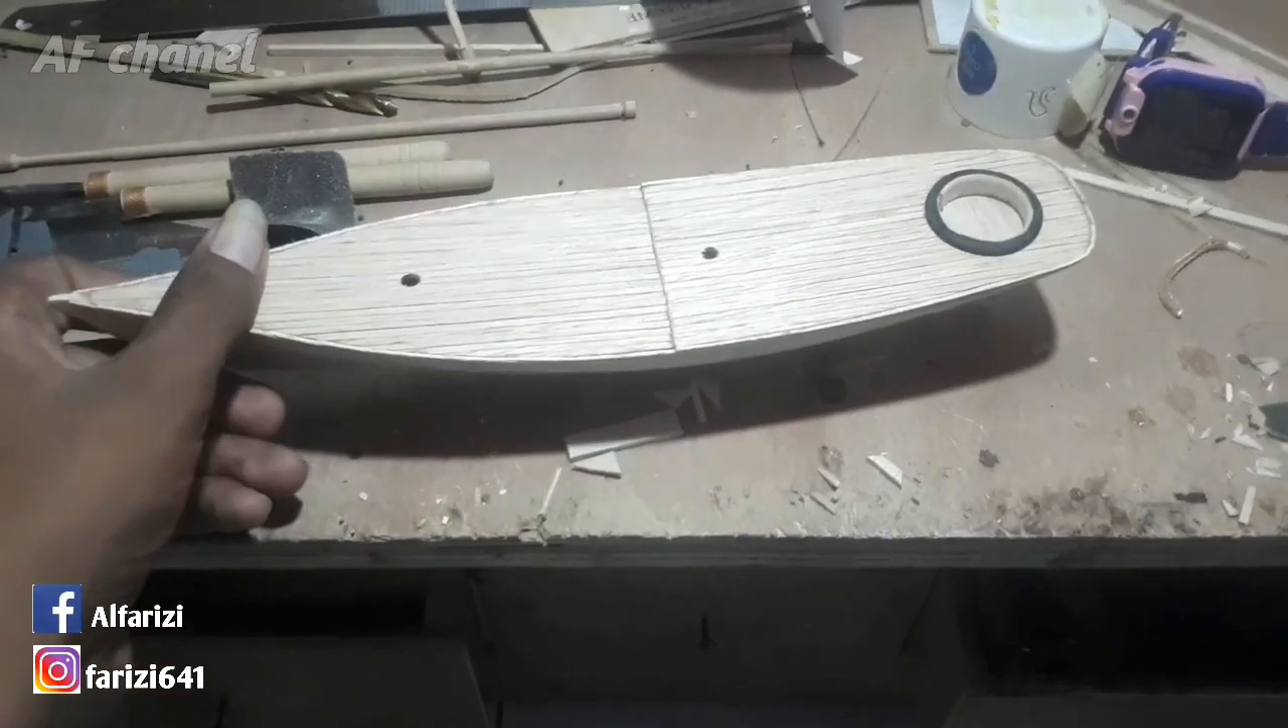Ini proses lambungnya sudah selesai dan ini masih kurang ya pagarnya belum saya pasang.